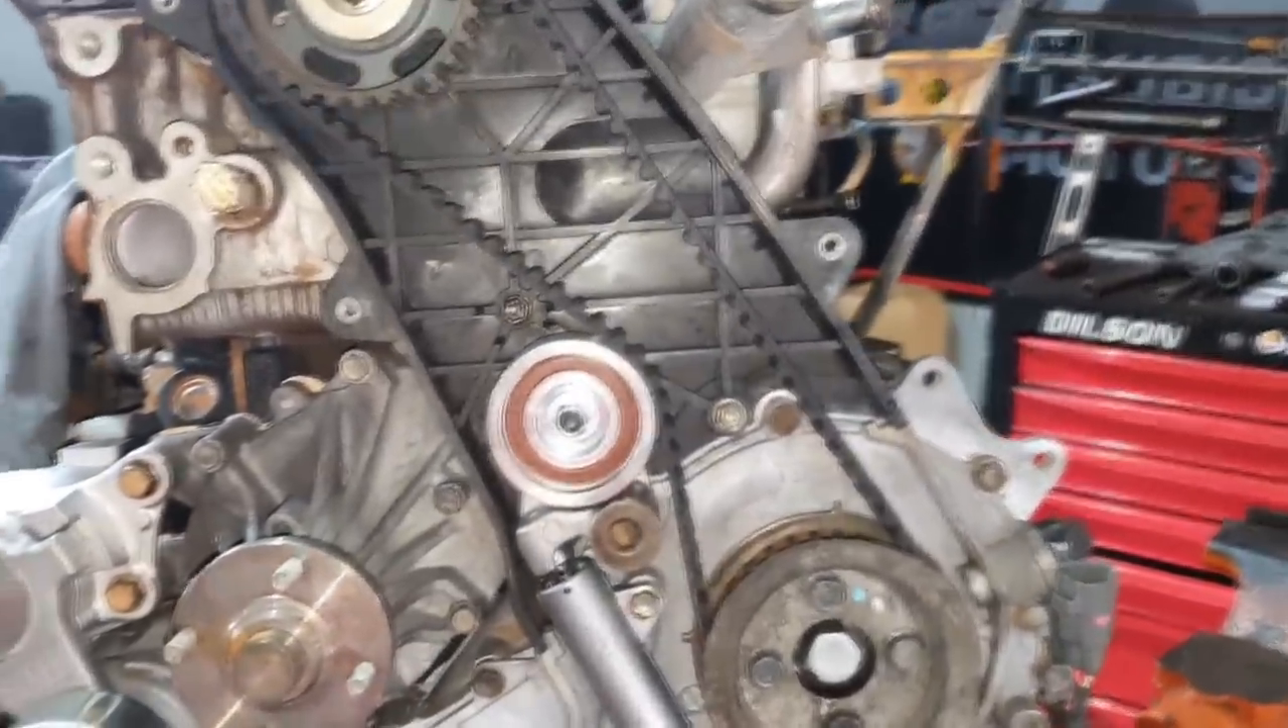Tá aqui montado Esse aí é o mecanismo da correia dentada moçada da Hilux.